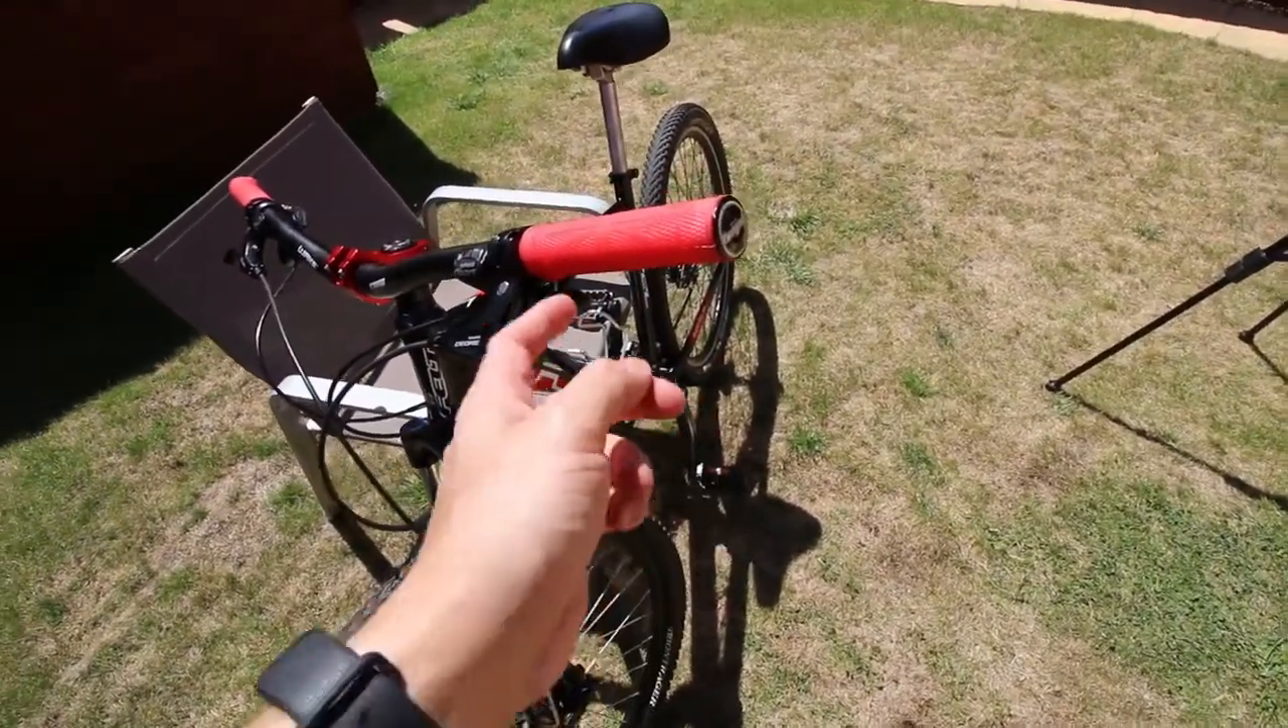Here's the finished bike then, it's got the new stem and handlebar on, new grips, new brake levers.